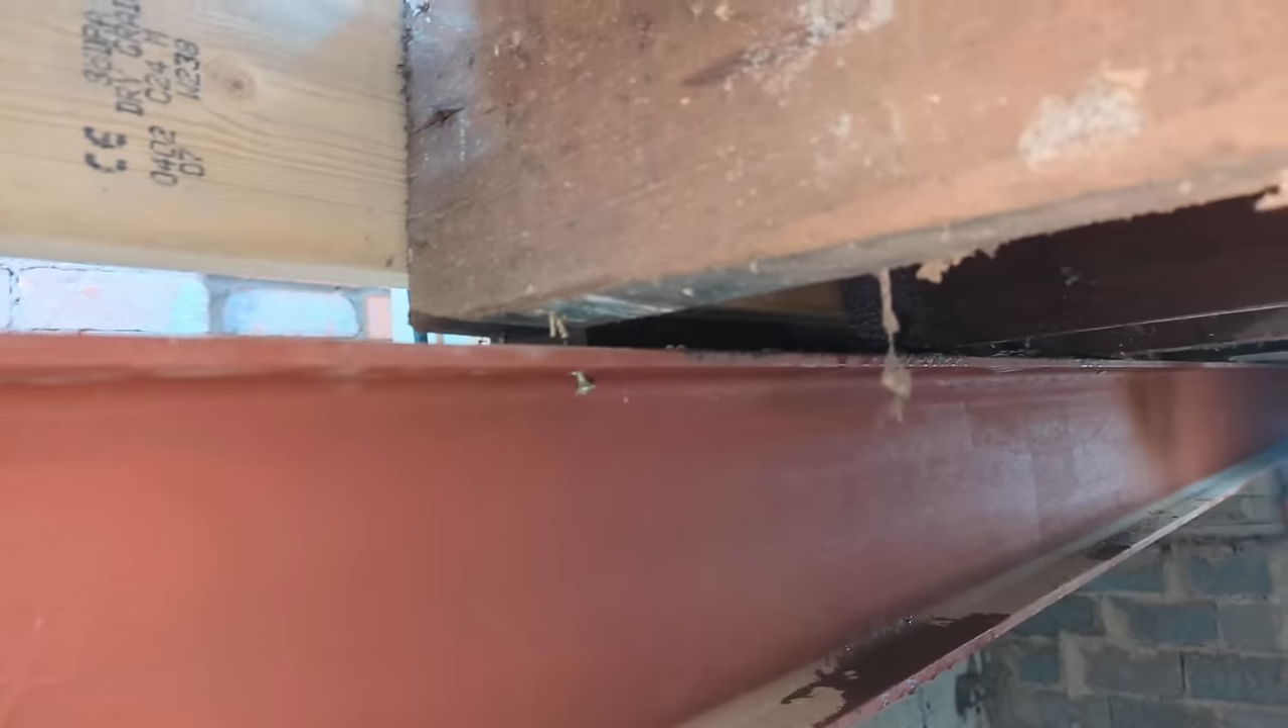Now, there is a small gap between the joist and the top of this steel and that's because the ceiling and the floor joists above us are all over the place.